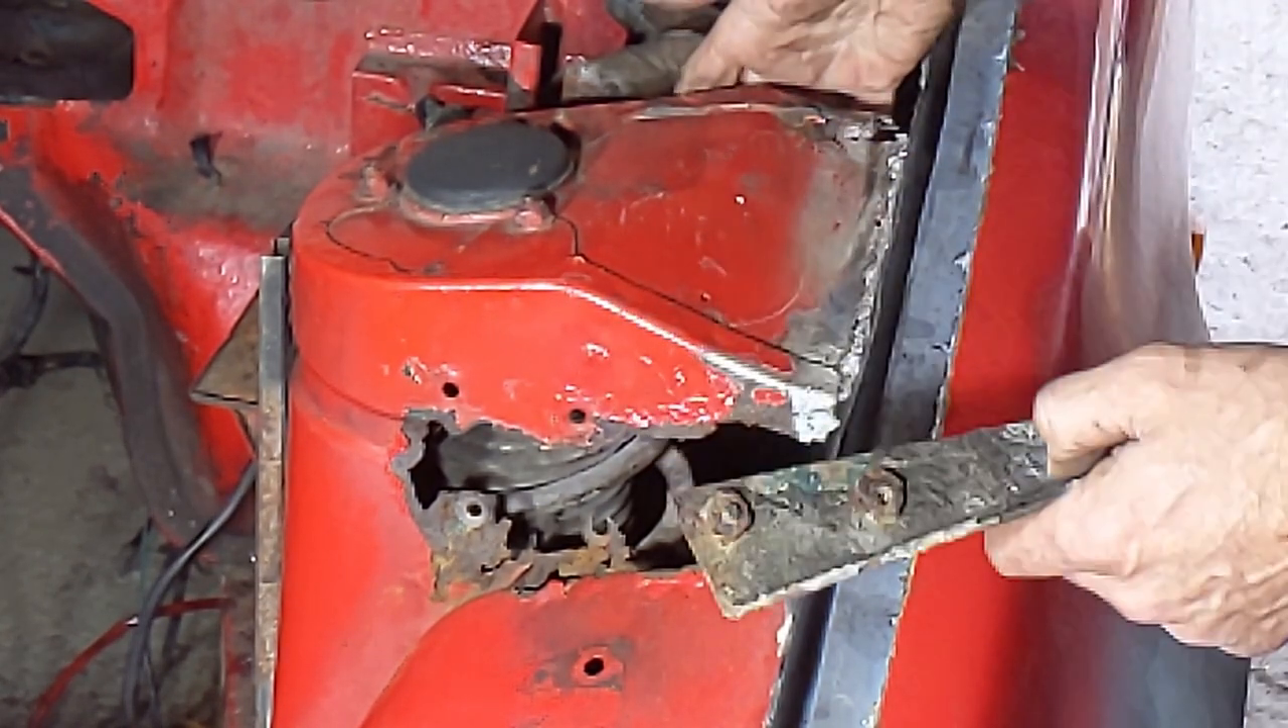I haven't welded this panel back in yet.